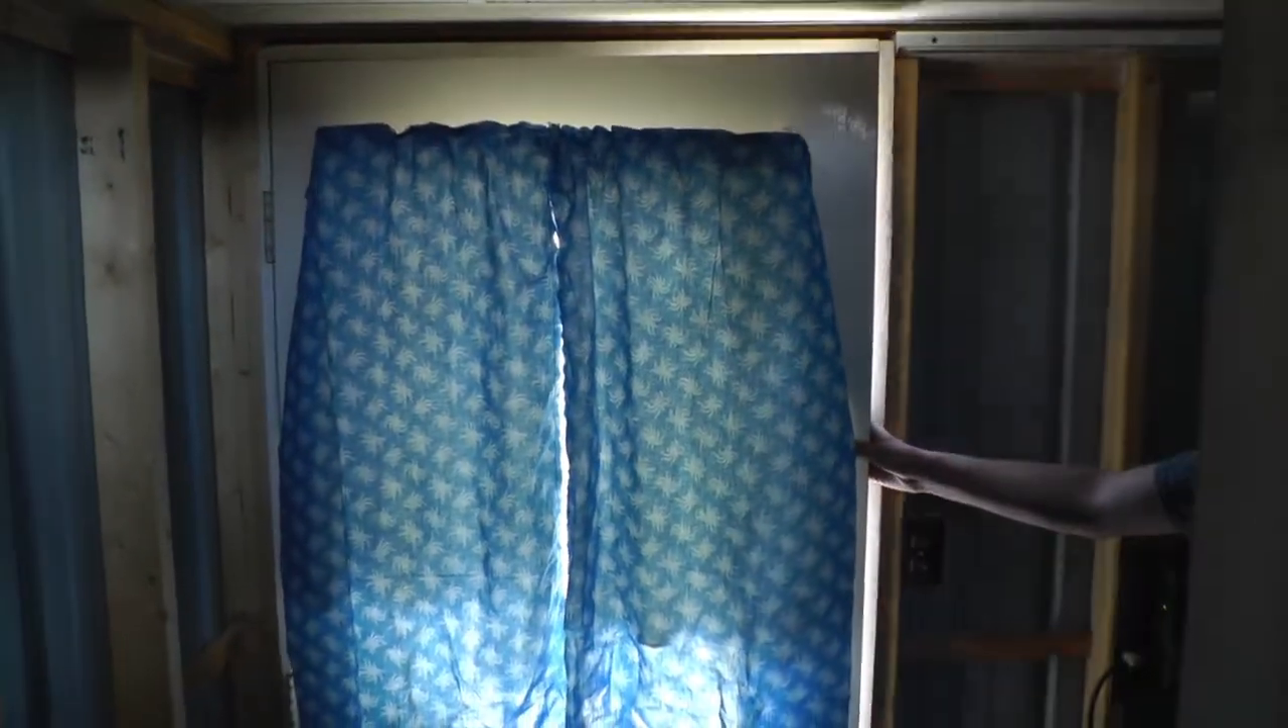We now have a curtain. For the door.